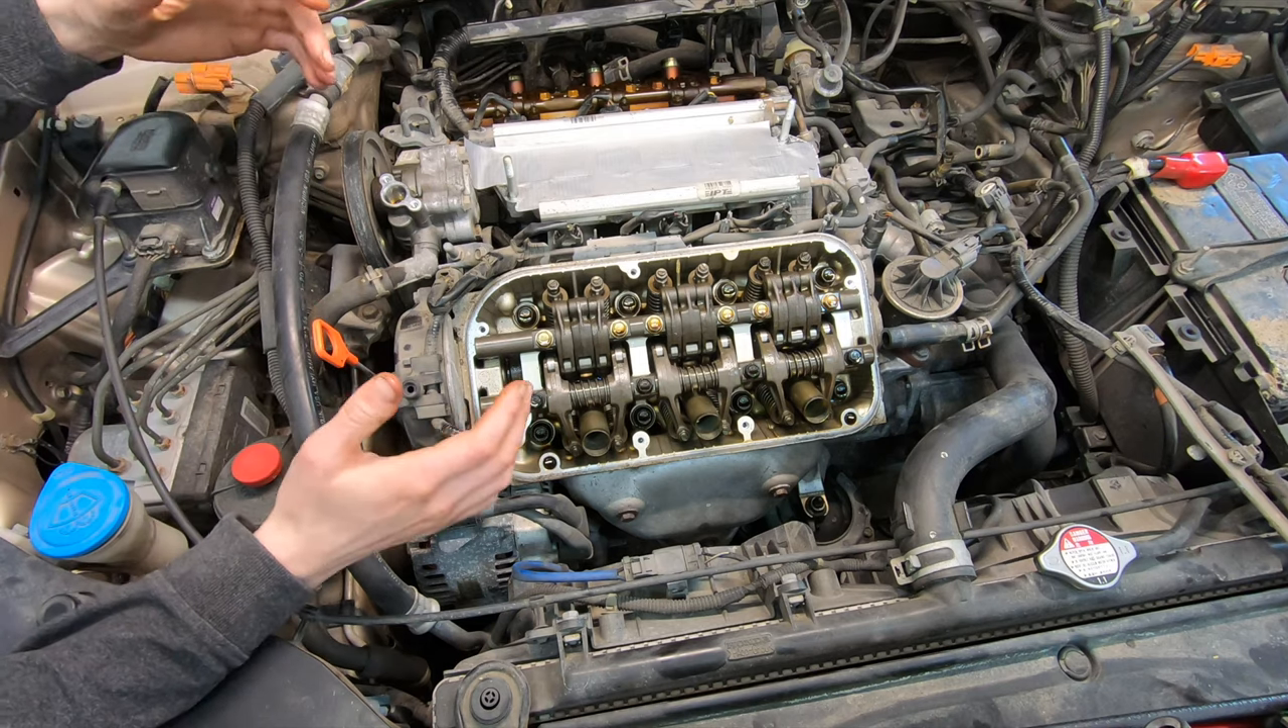All right, guys, now at this point, as you guys can see, I've pretty much torn down the whole top of this engine.